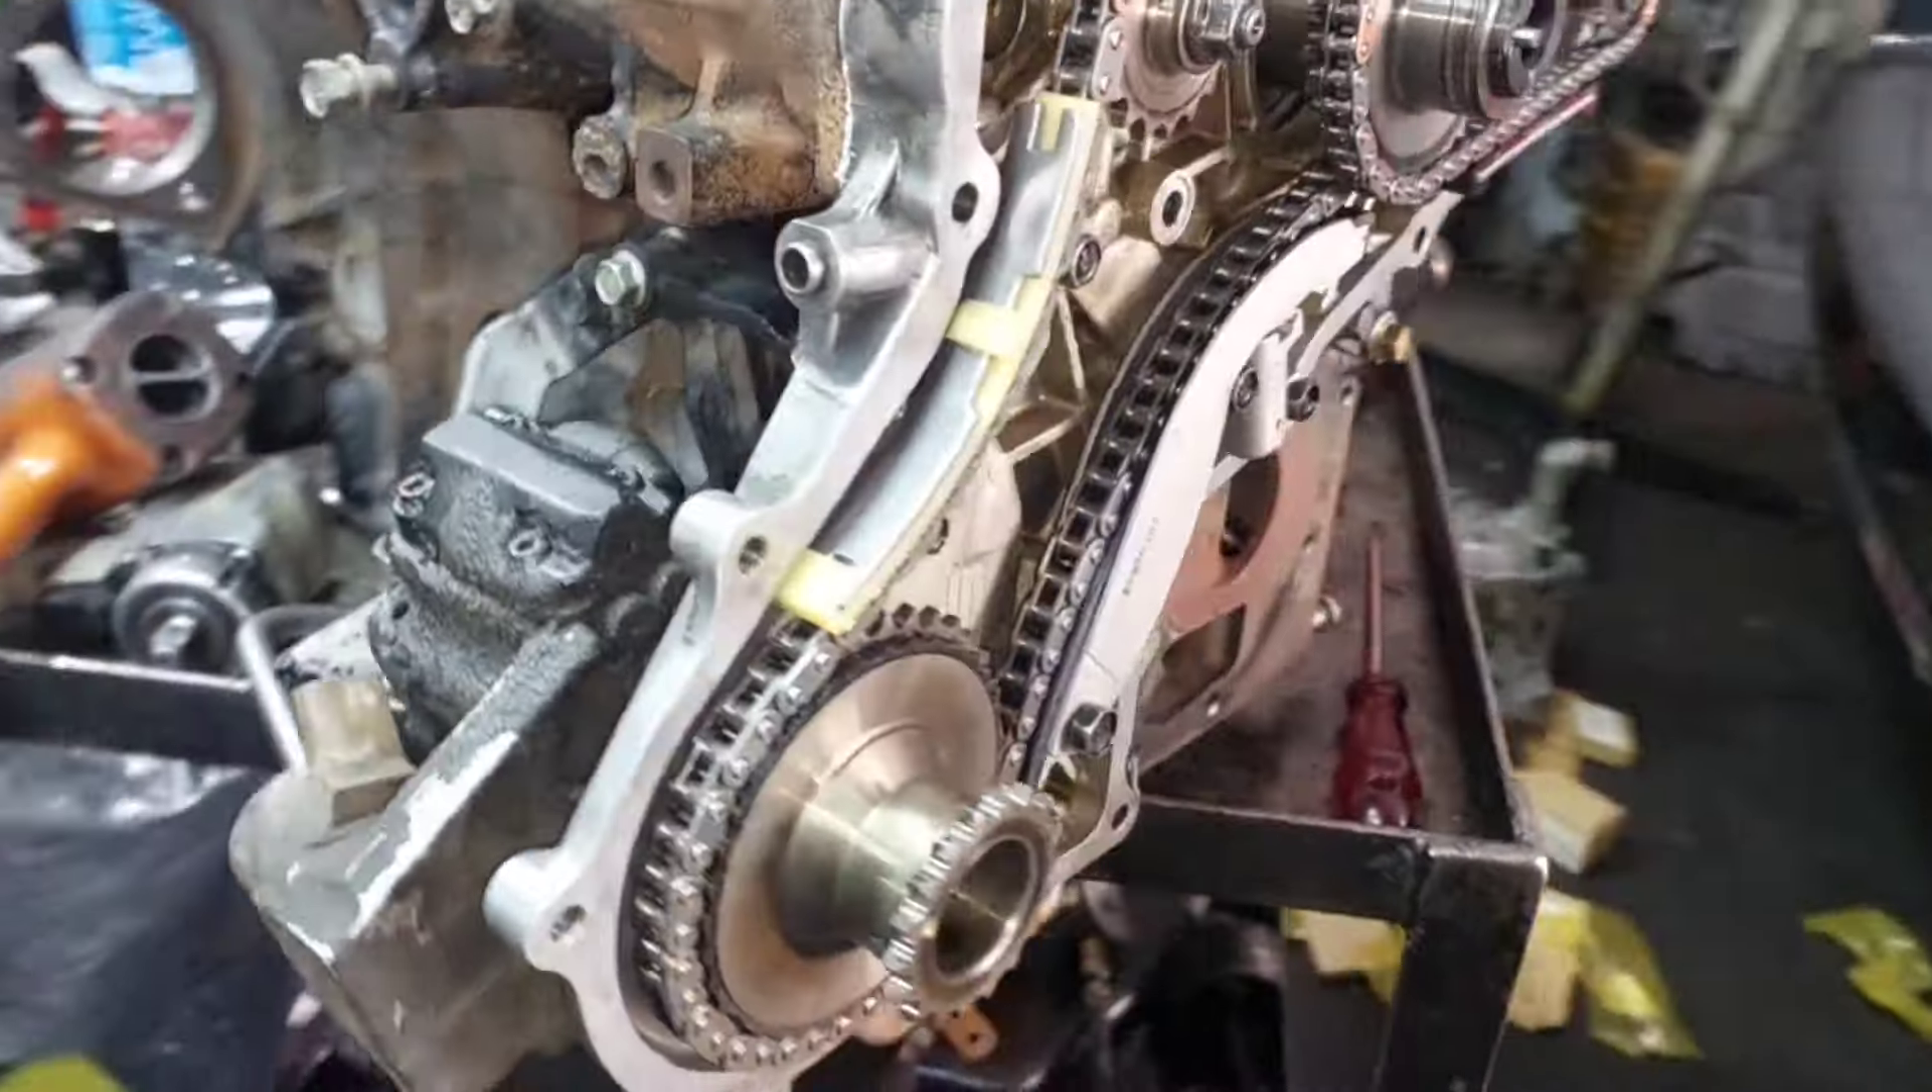Alt kısmı komple taktım. Alt zincir setini taktım.